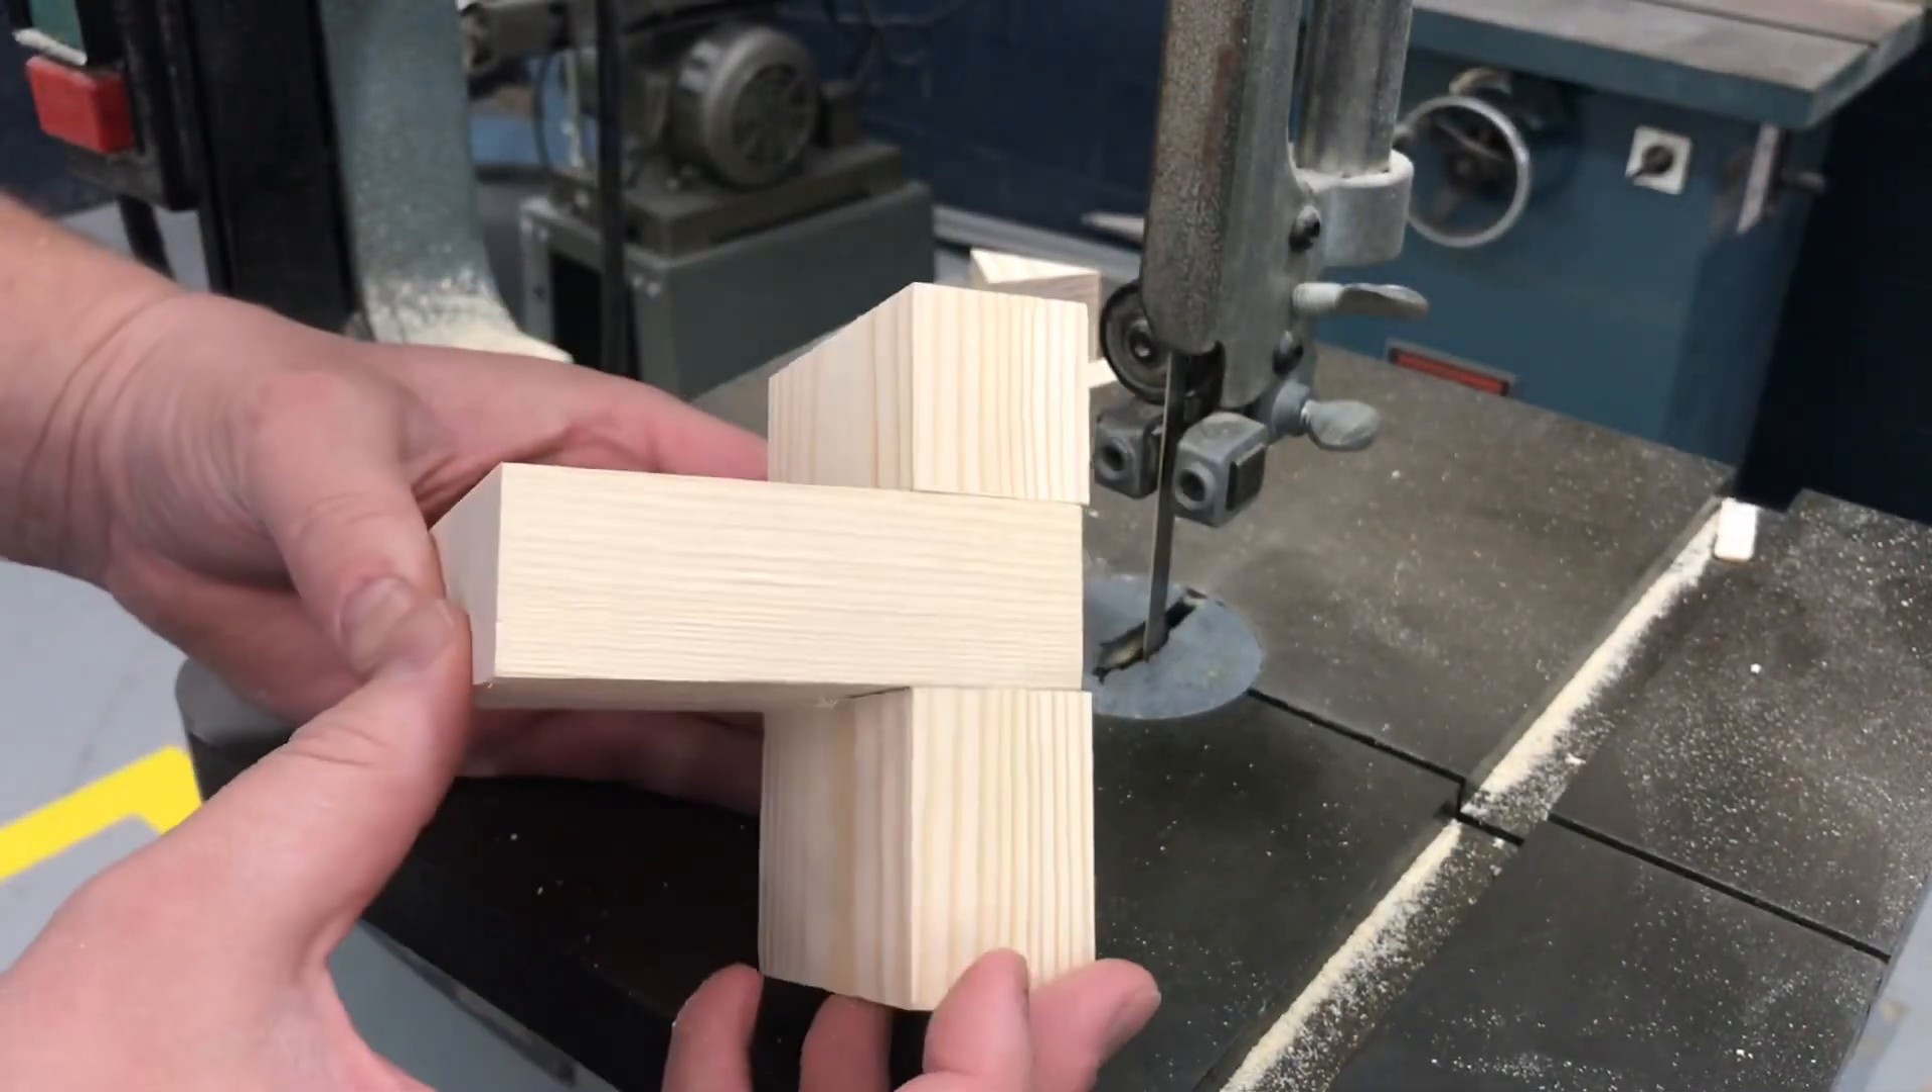My lap joint is now complete.